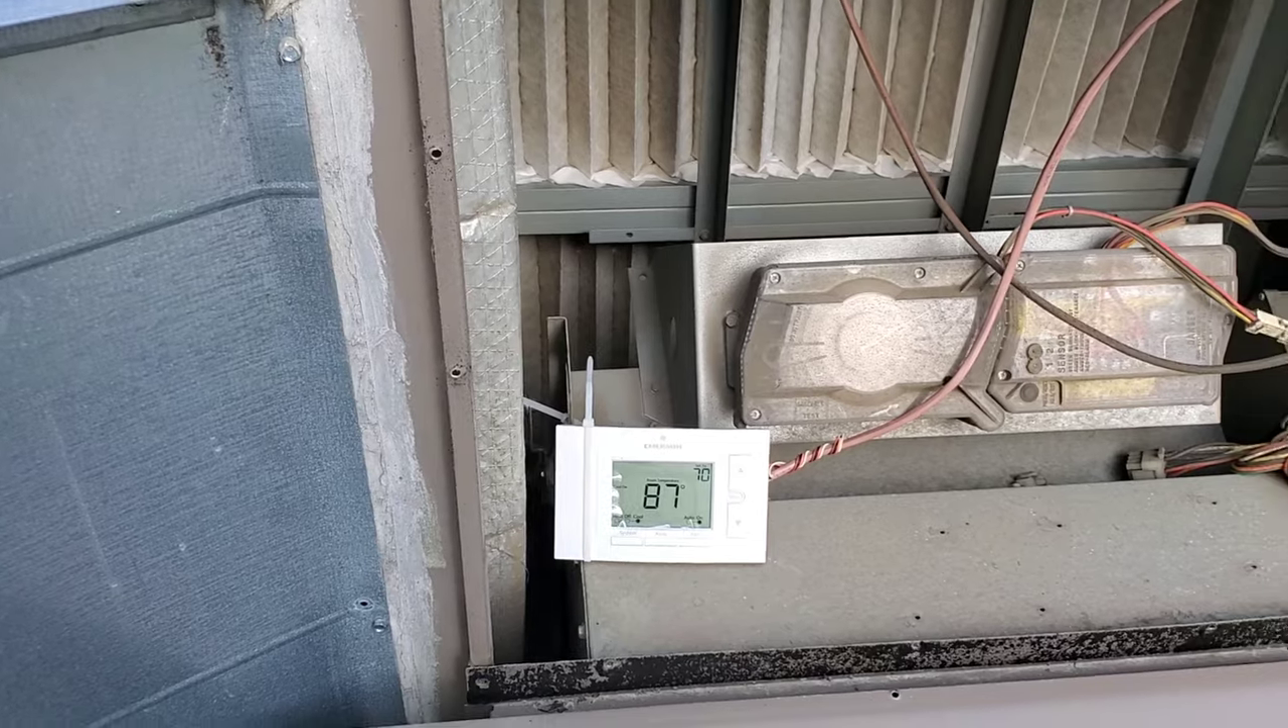All right we got our thermostat wired in.